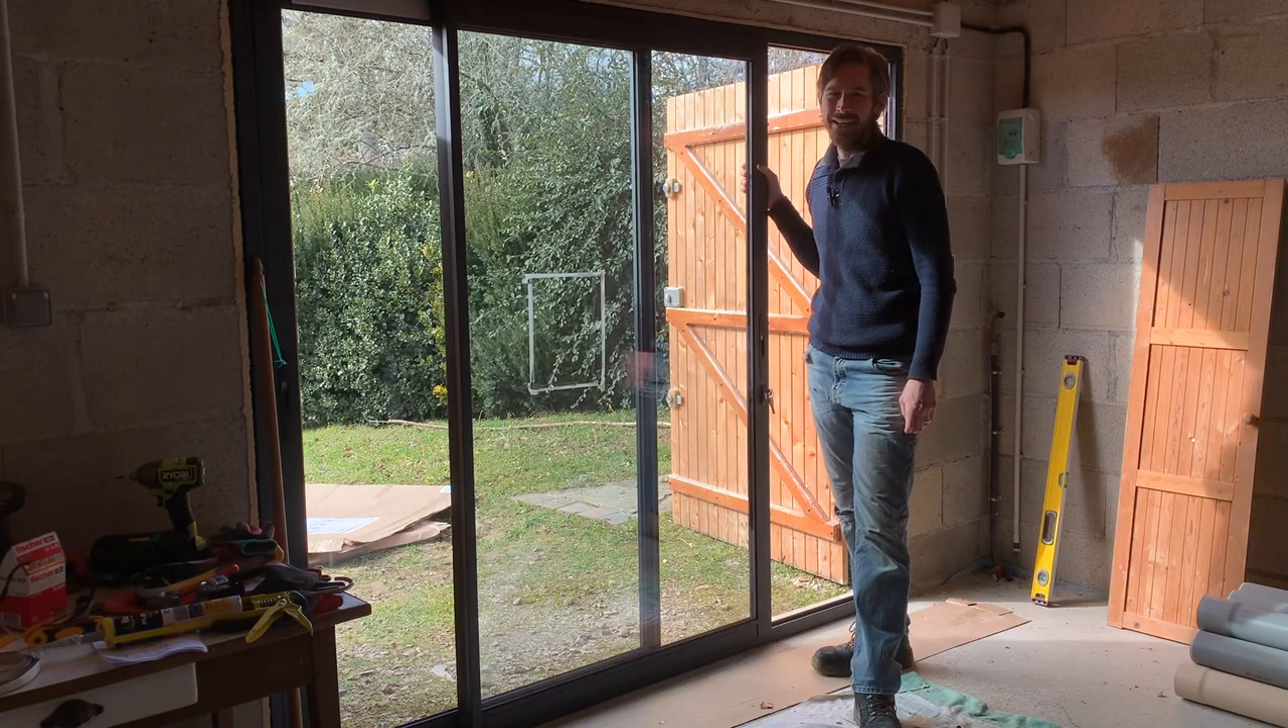We've managed to get the doors in and they're looking really good.